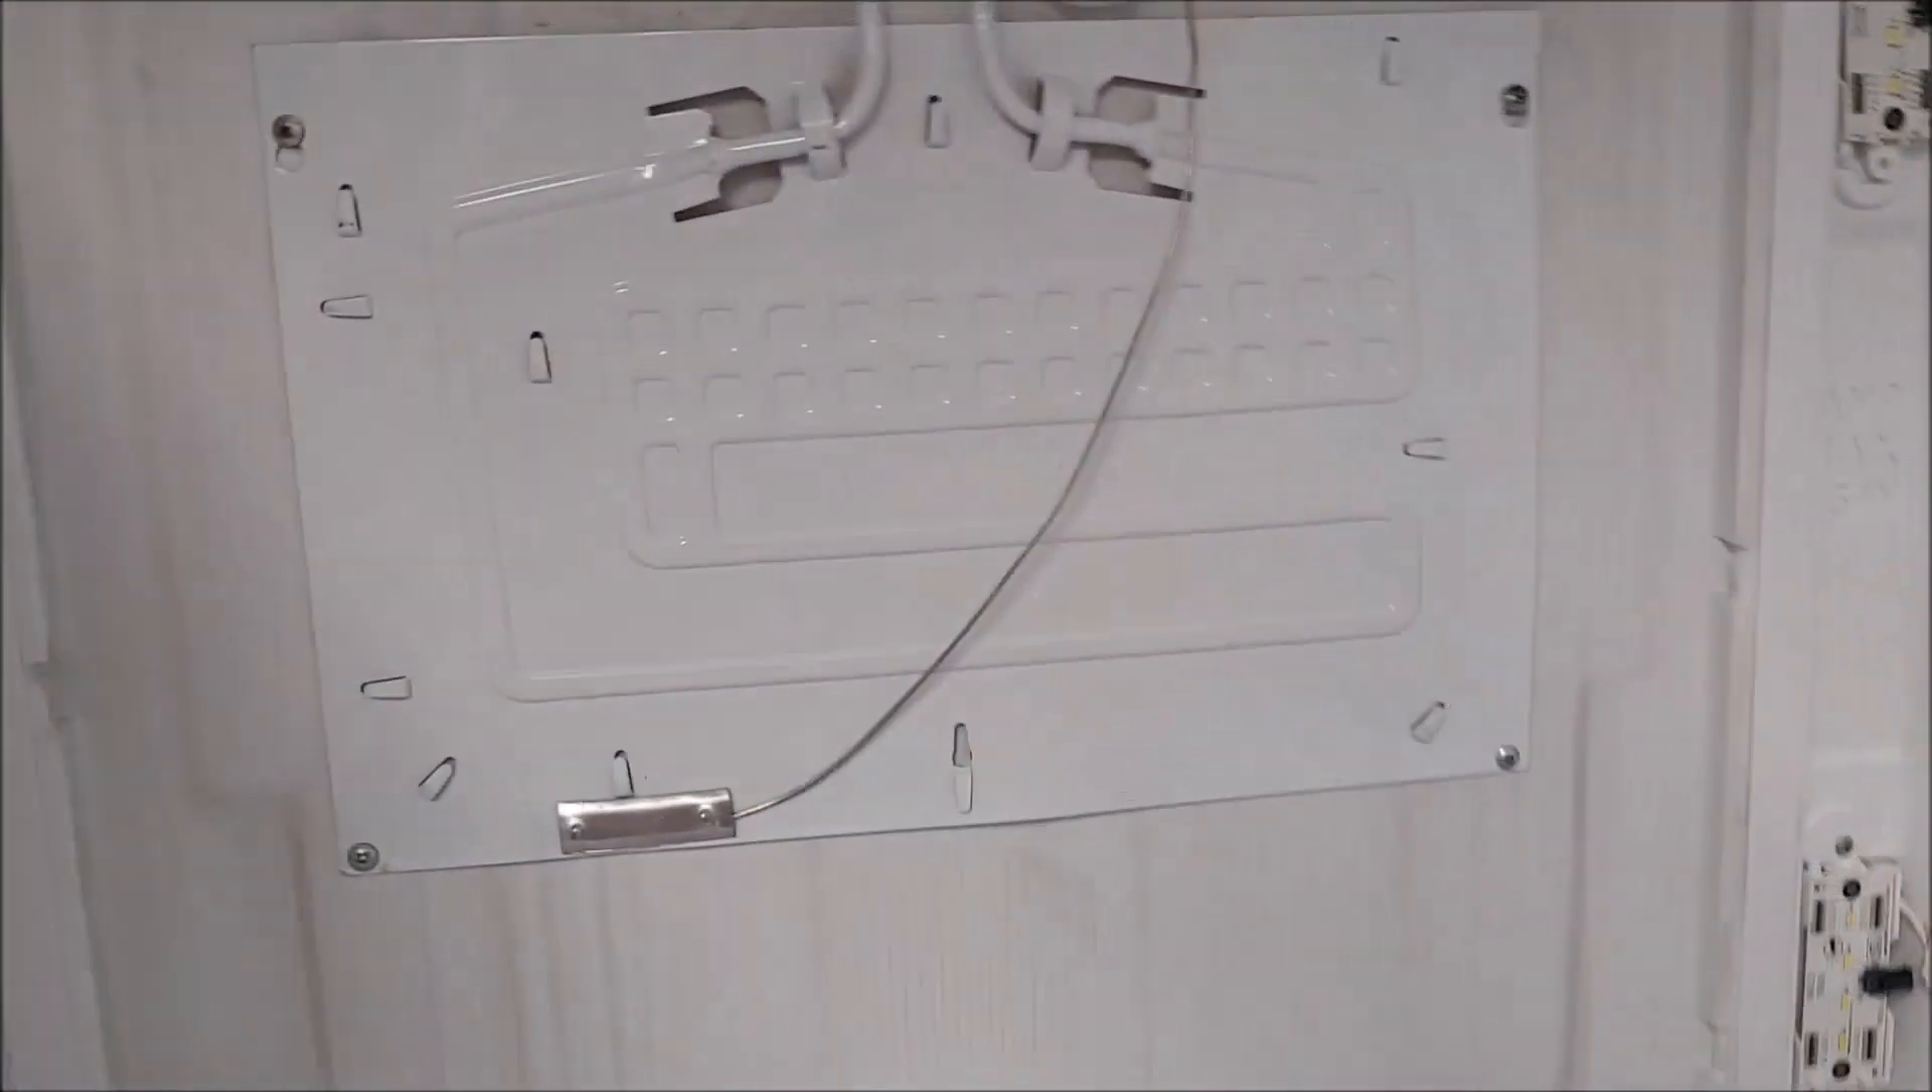I've made a little bracket here and the thermostat on the roof I made a little hole through and I've mounted the thermostat bulb and this is the cold plate the way I've mounted it in the fridge section.